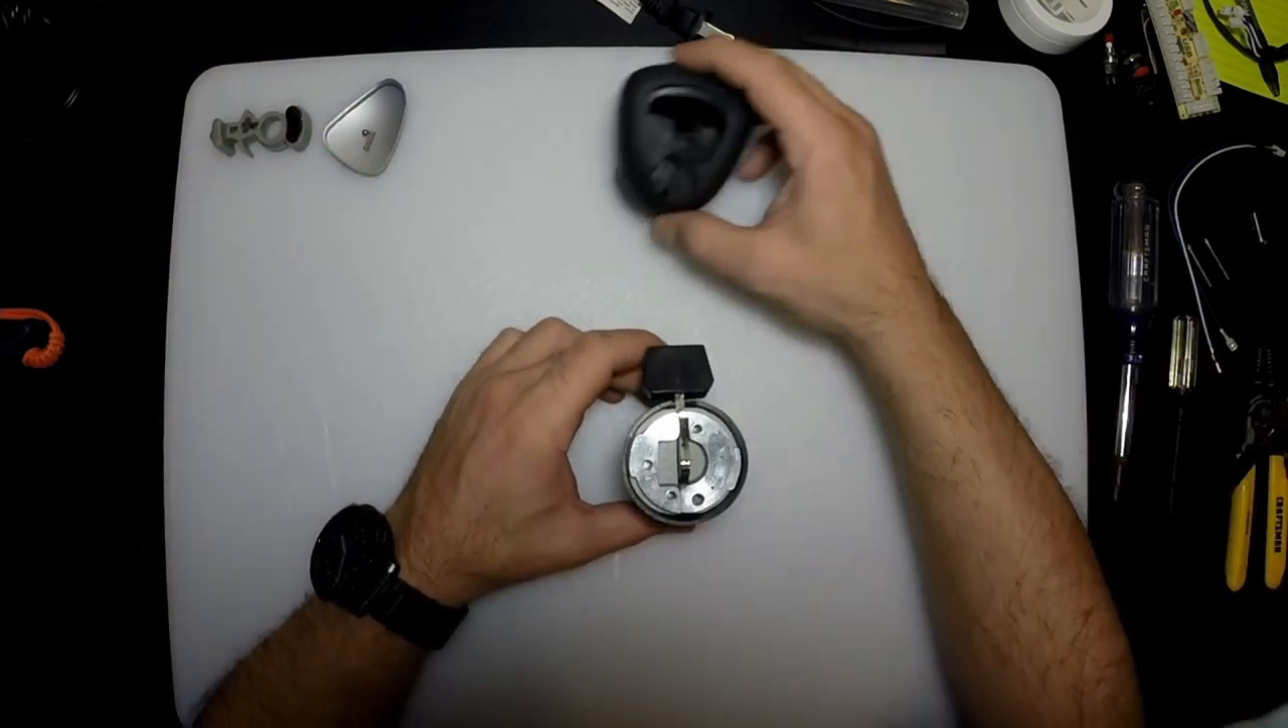All right now the top is removed.